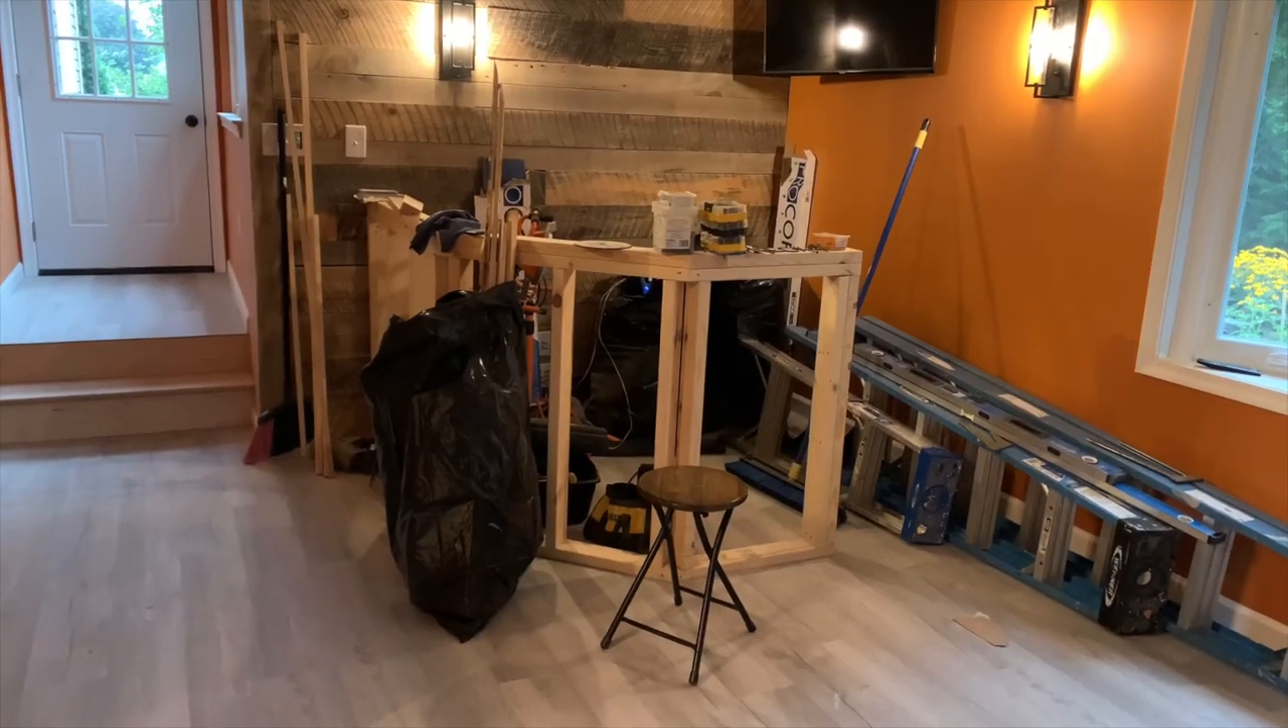The bar is framed out.